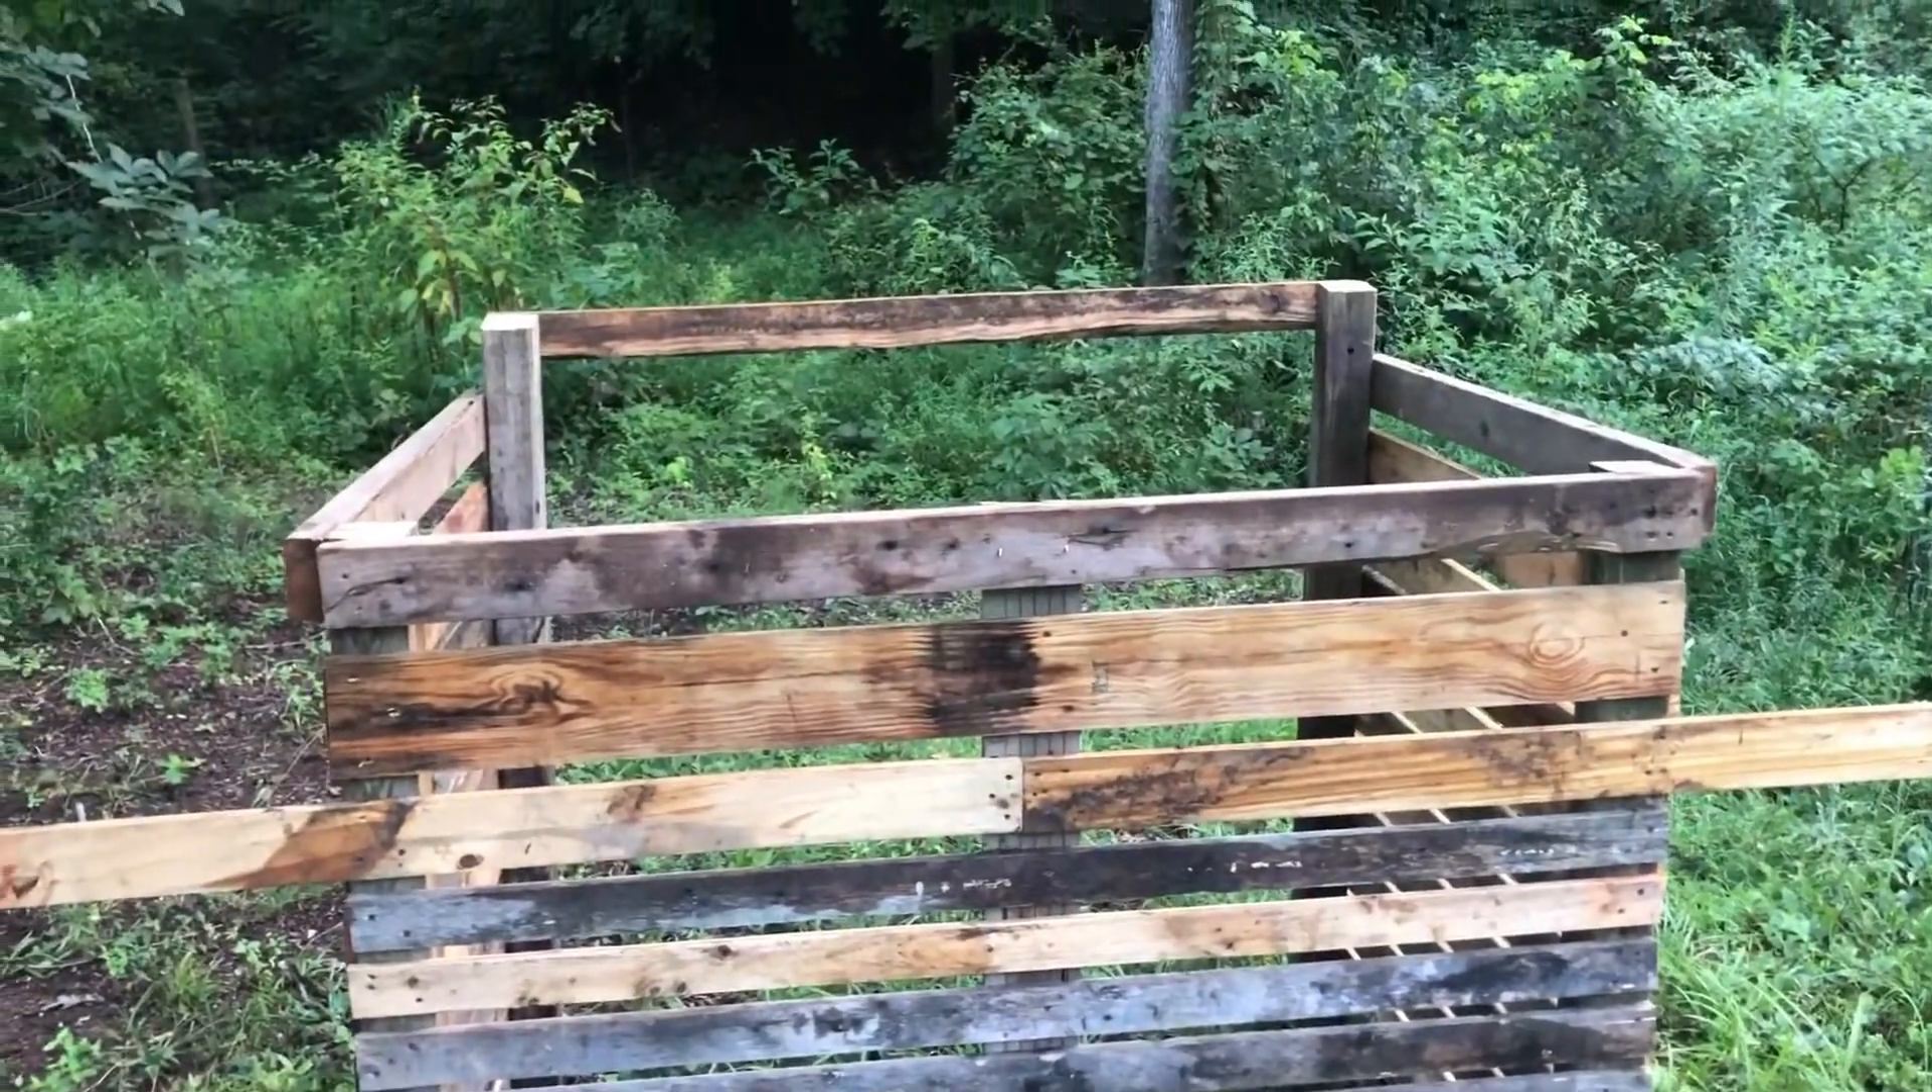So, I've got the back sided now. I do not have the roof rafters cut yet or tin.